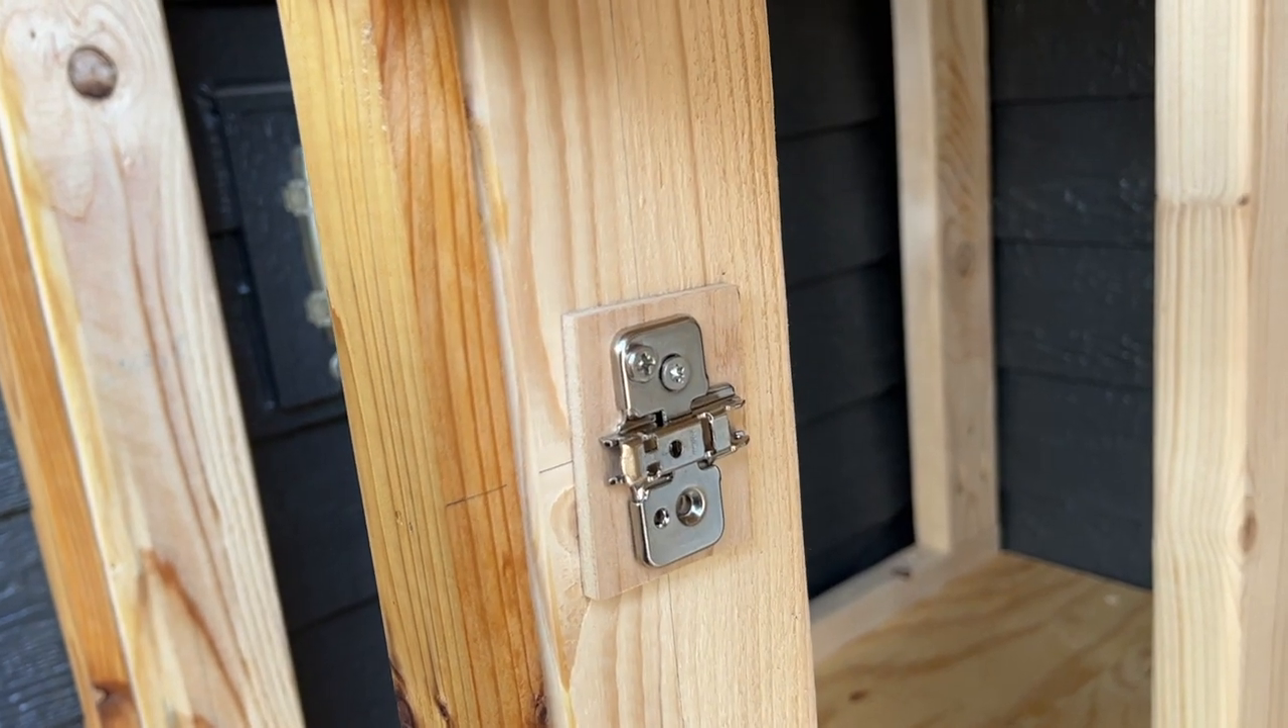And then I actually snapped off one of the screws down here. So I'm missing a screw.